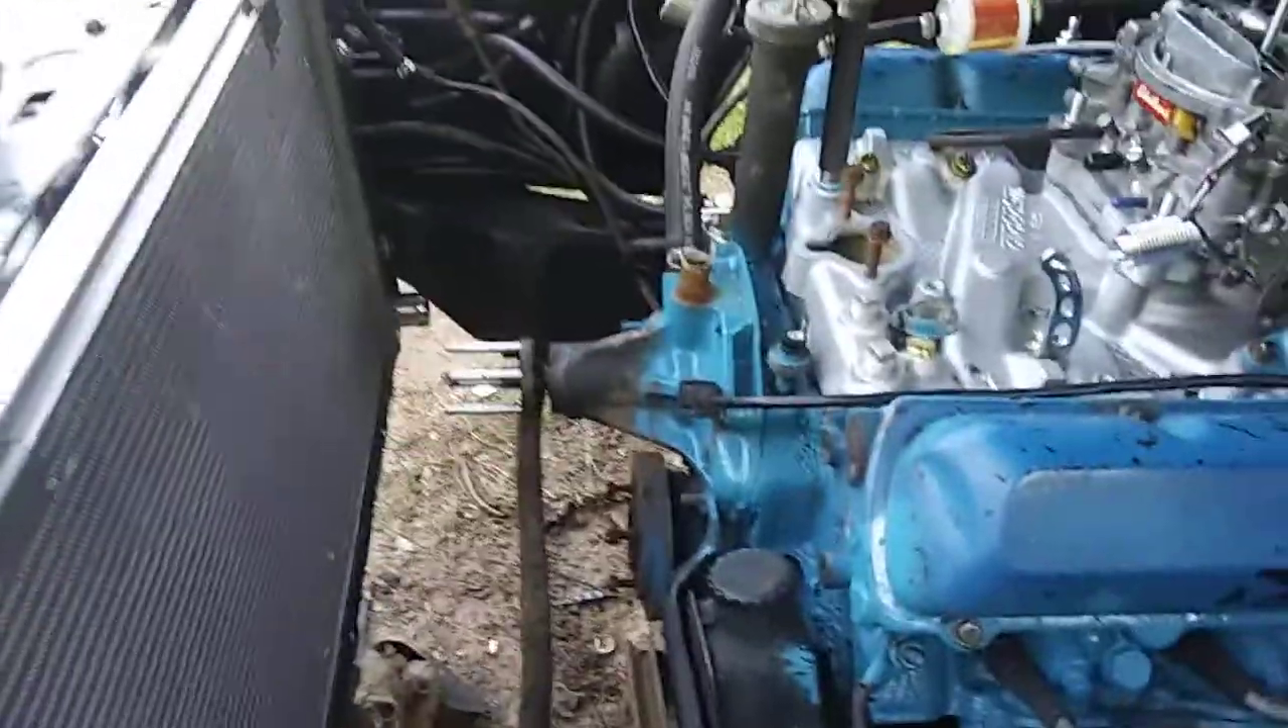I don't have any of the actual radiator stuff hooked up.